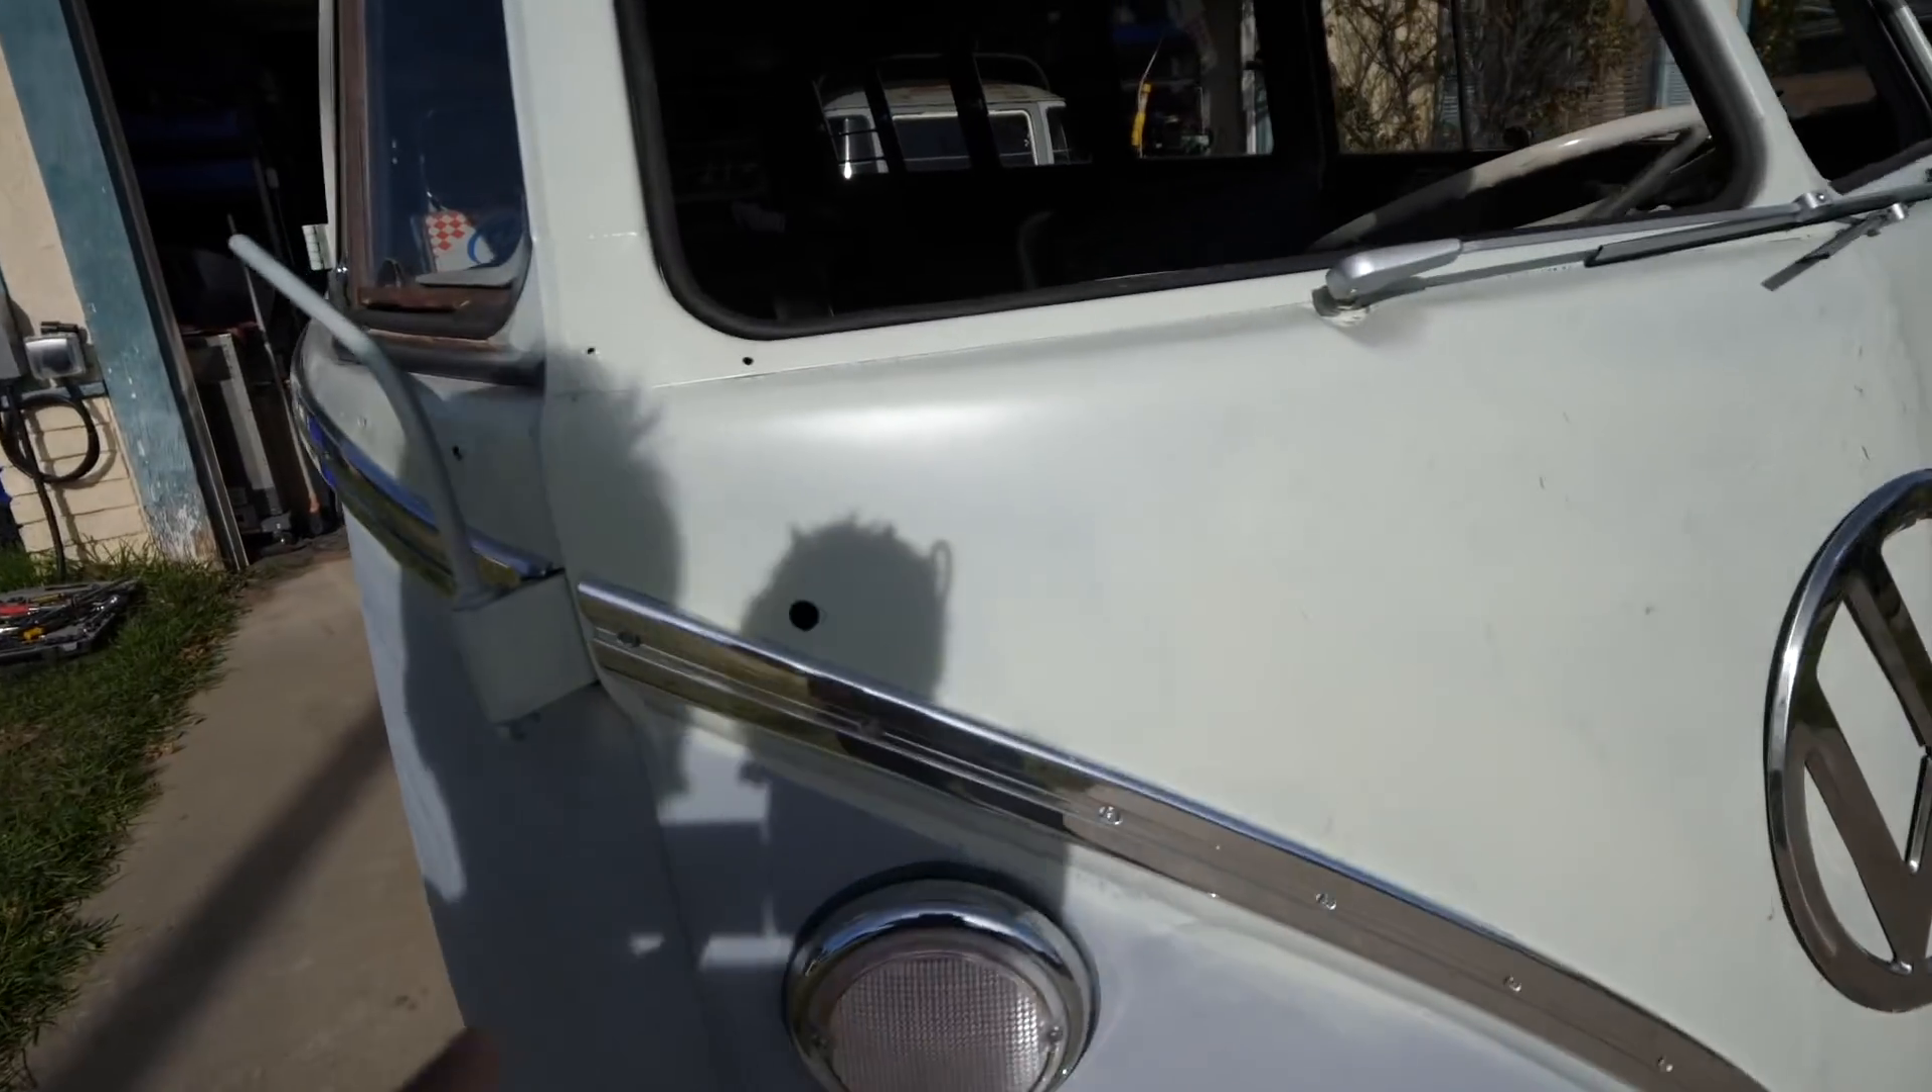I still have to do certain things like you know patch this hole here.